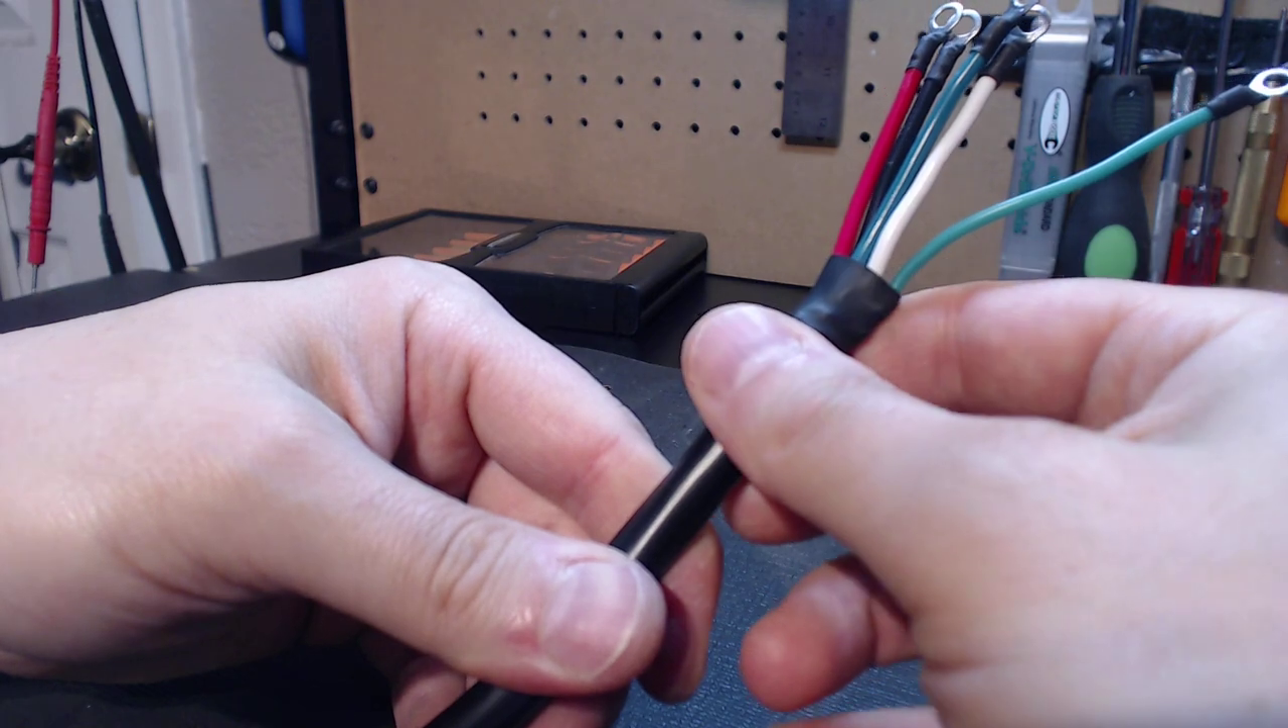Once again, I finished the assembly using heat shrink, keep our wires nice and neat.